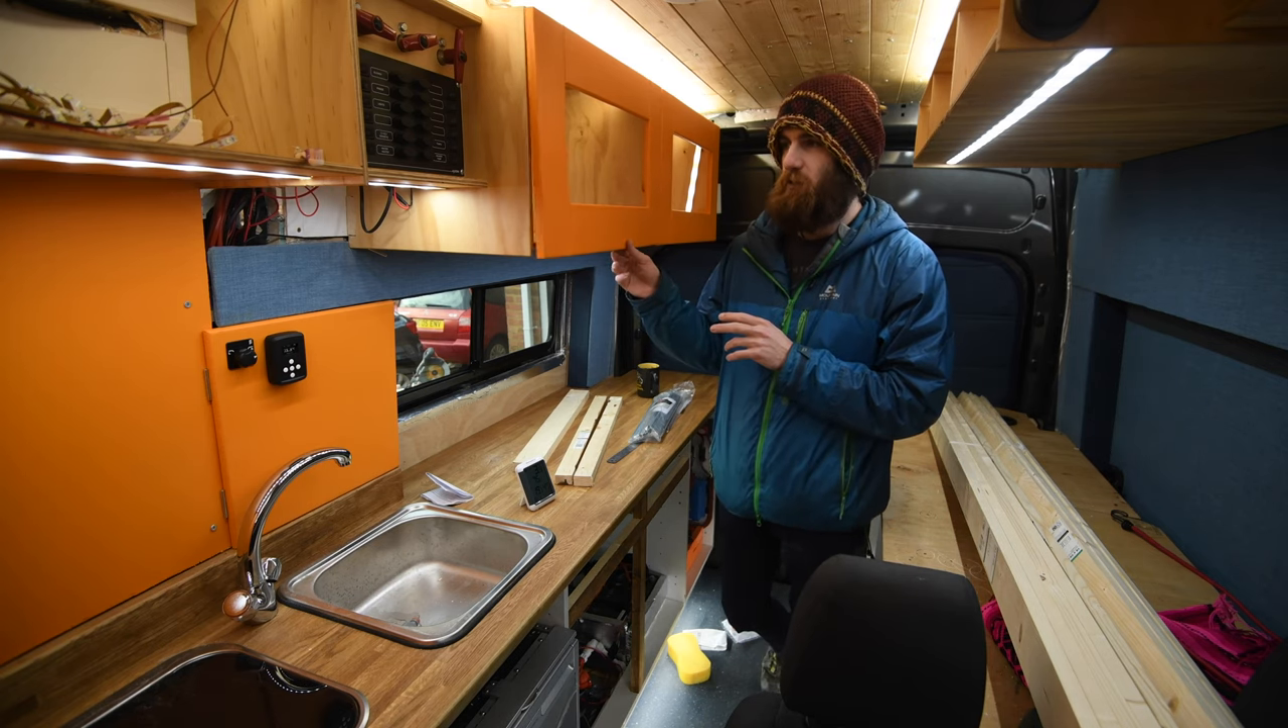I haven't sorted out handles yet.